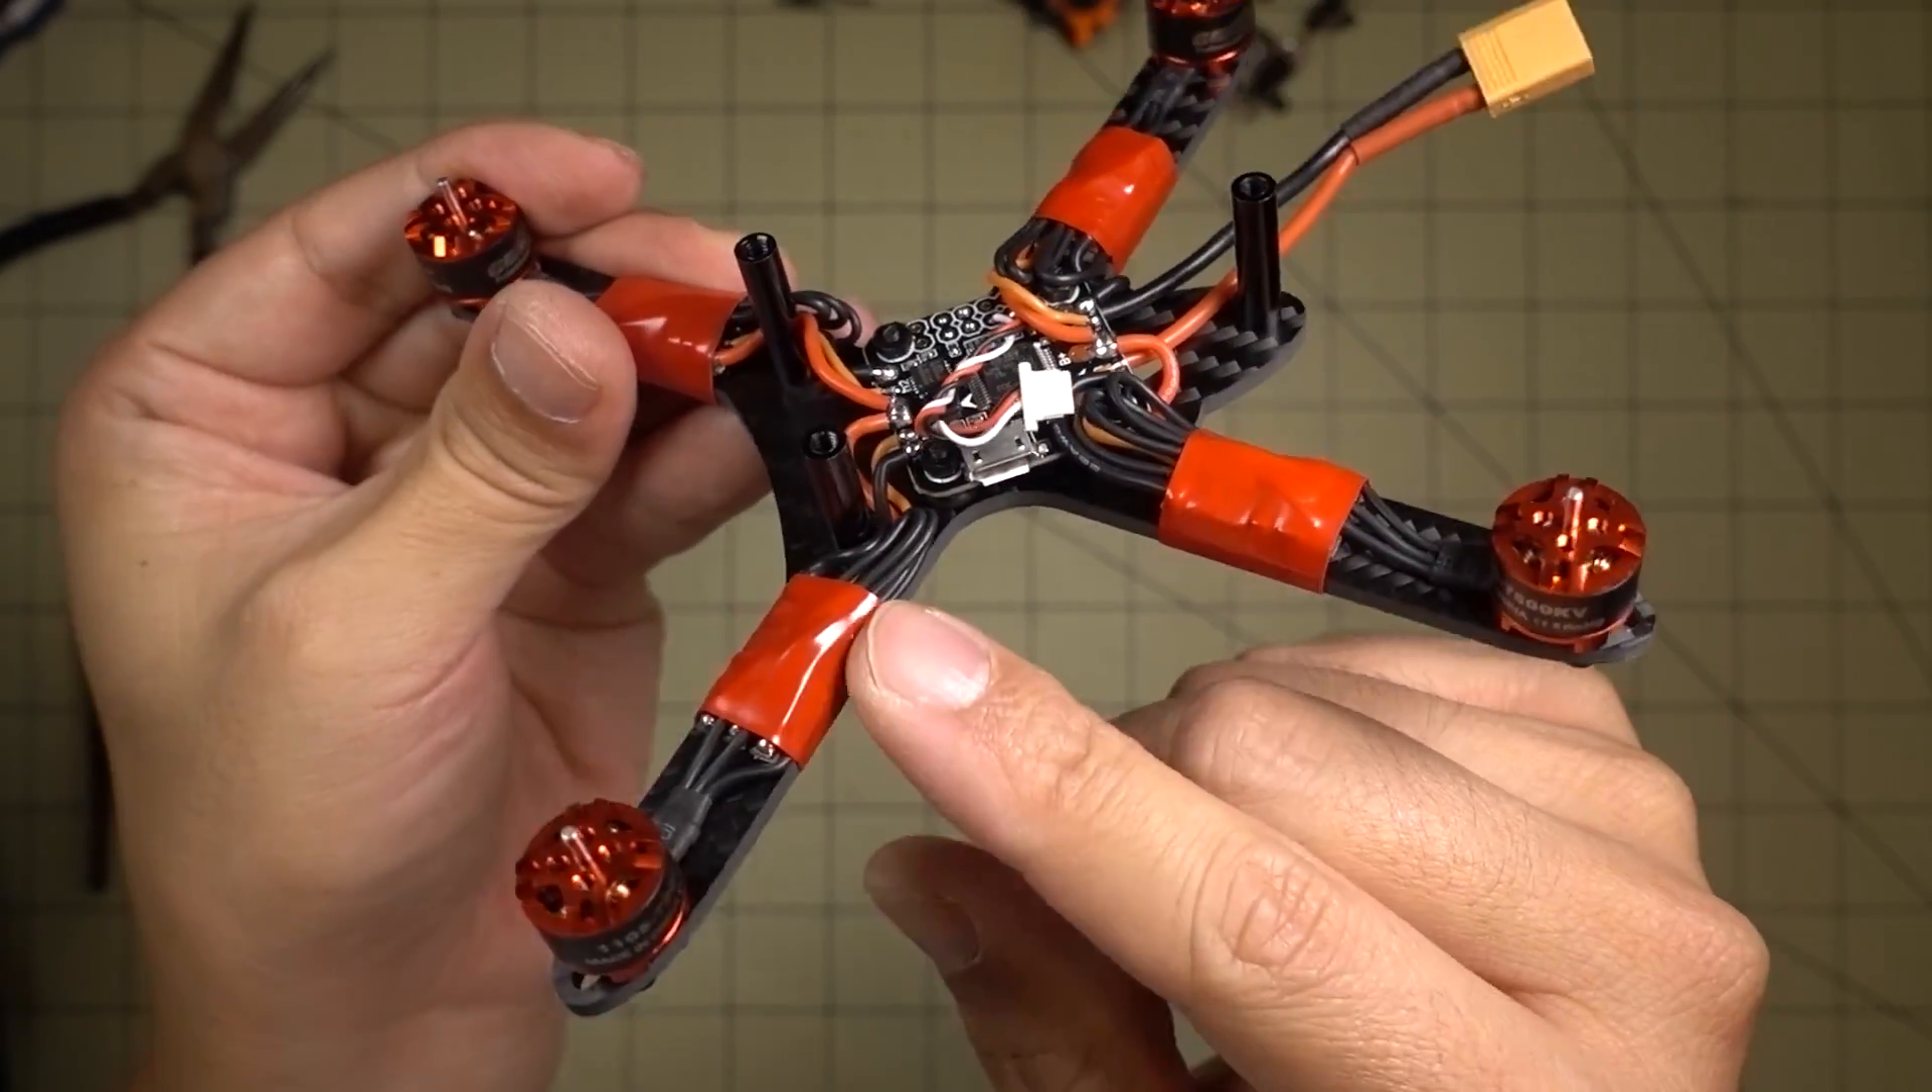Okay so here's what it looks like with the motors mounted. No soft mounting on the motors.